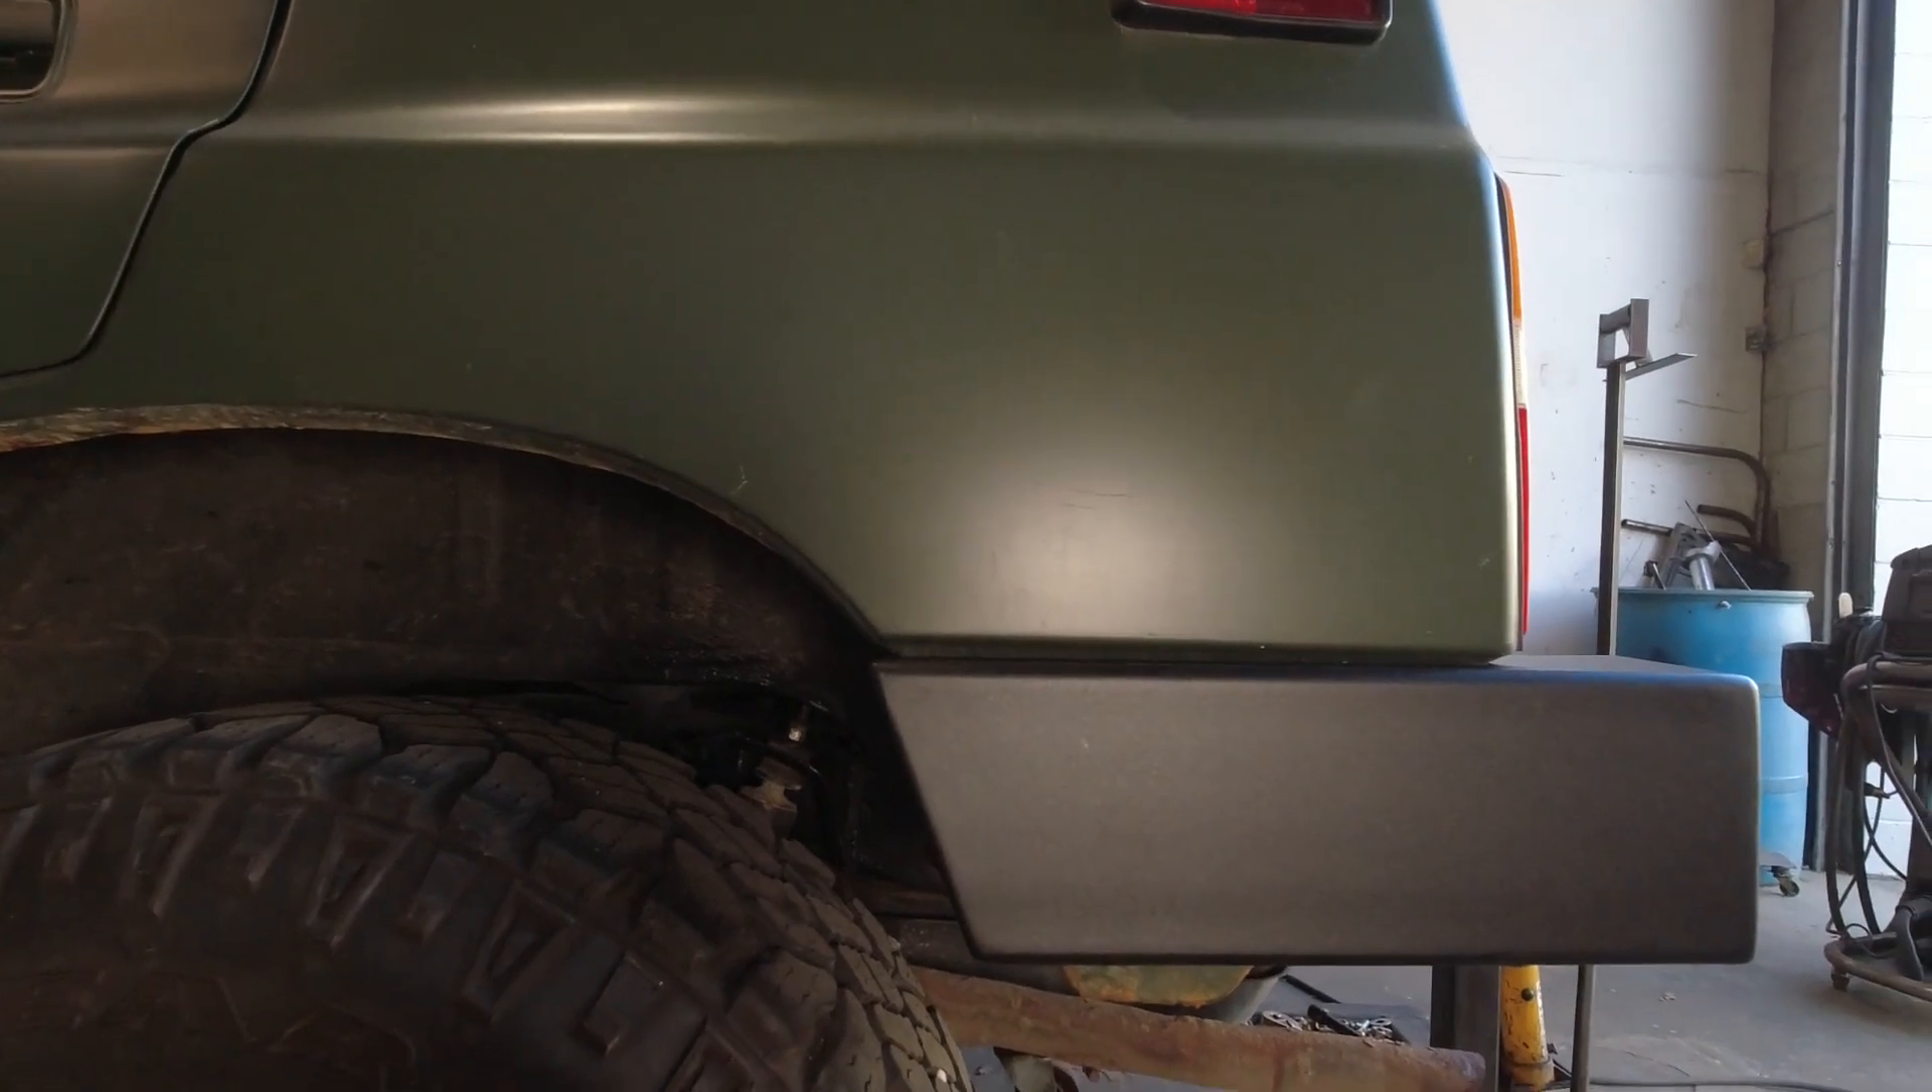So in my case as you can see the bumper lines up quite nicely i would say that it's maybe a tiny bit low at the front.